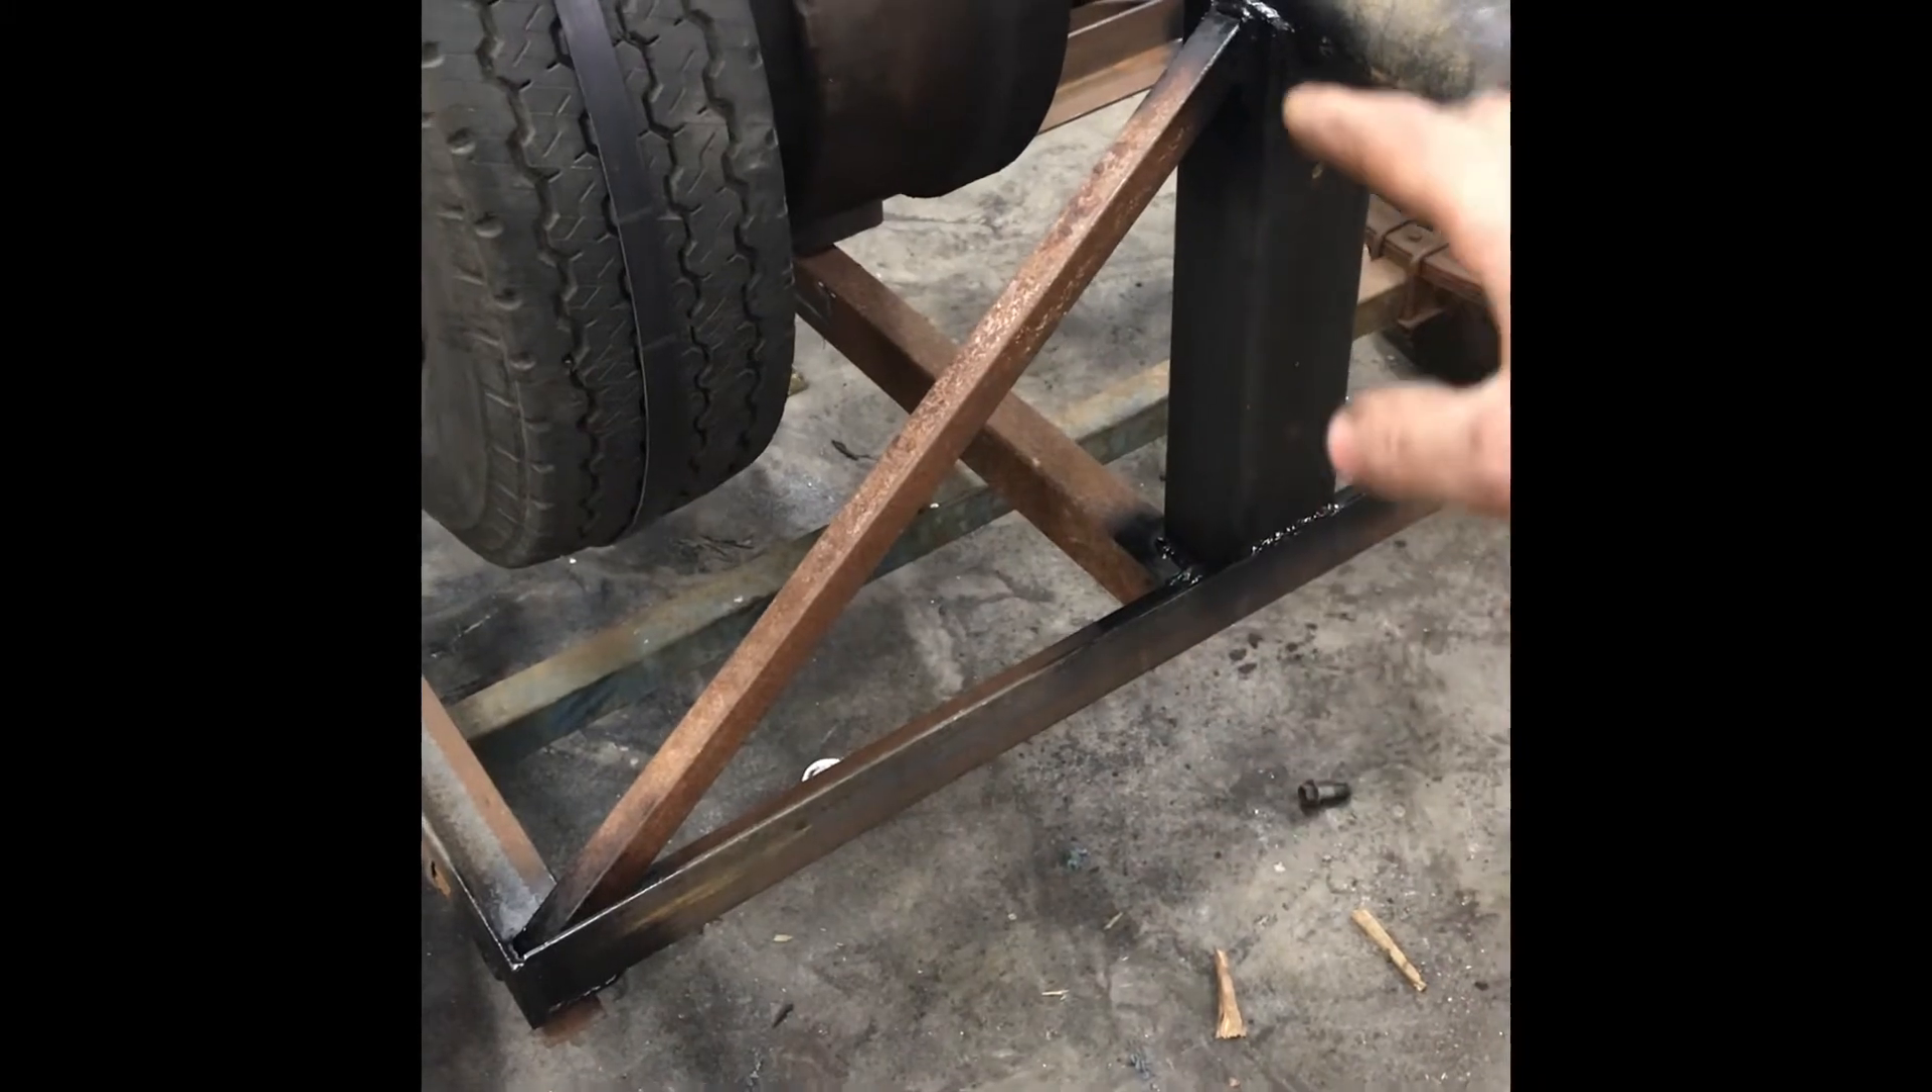Okay, I got the trailer built, got my triangulation braces put onto the back side.